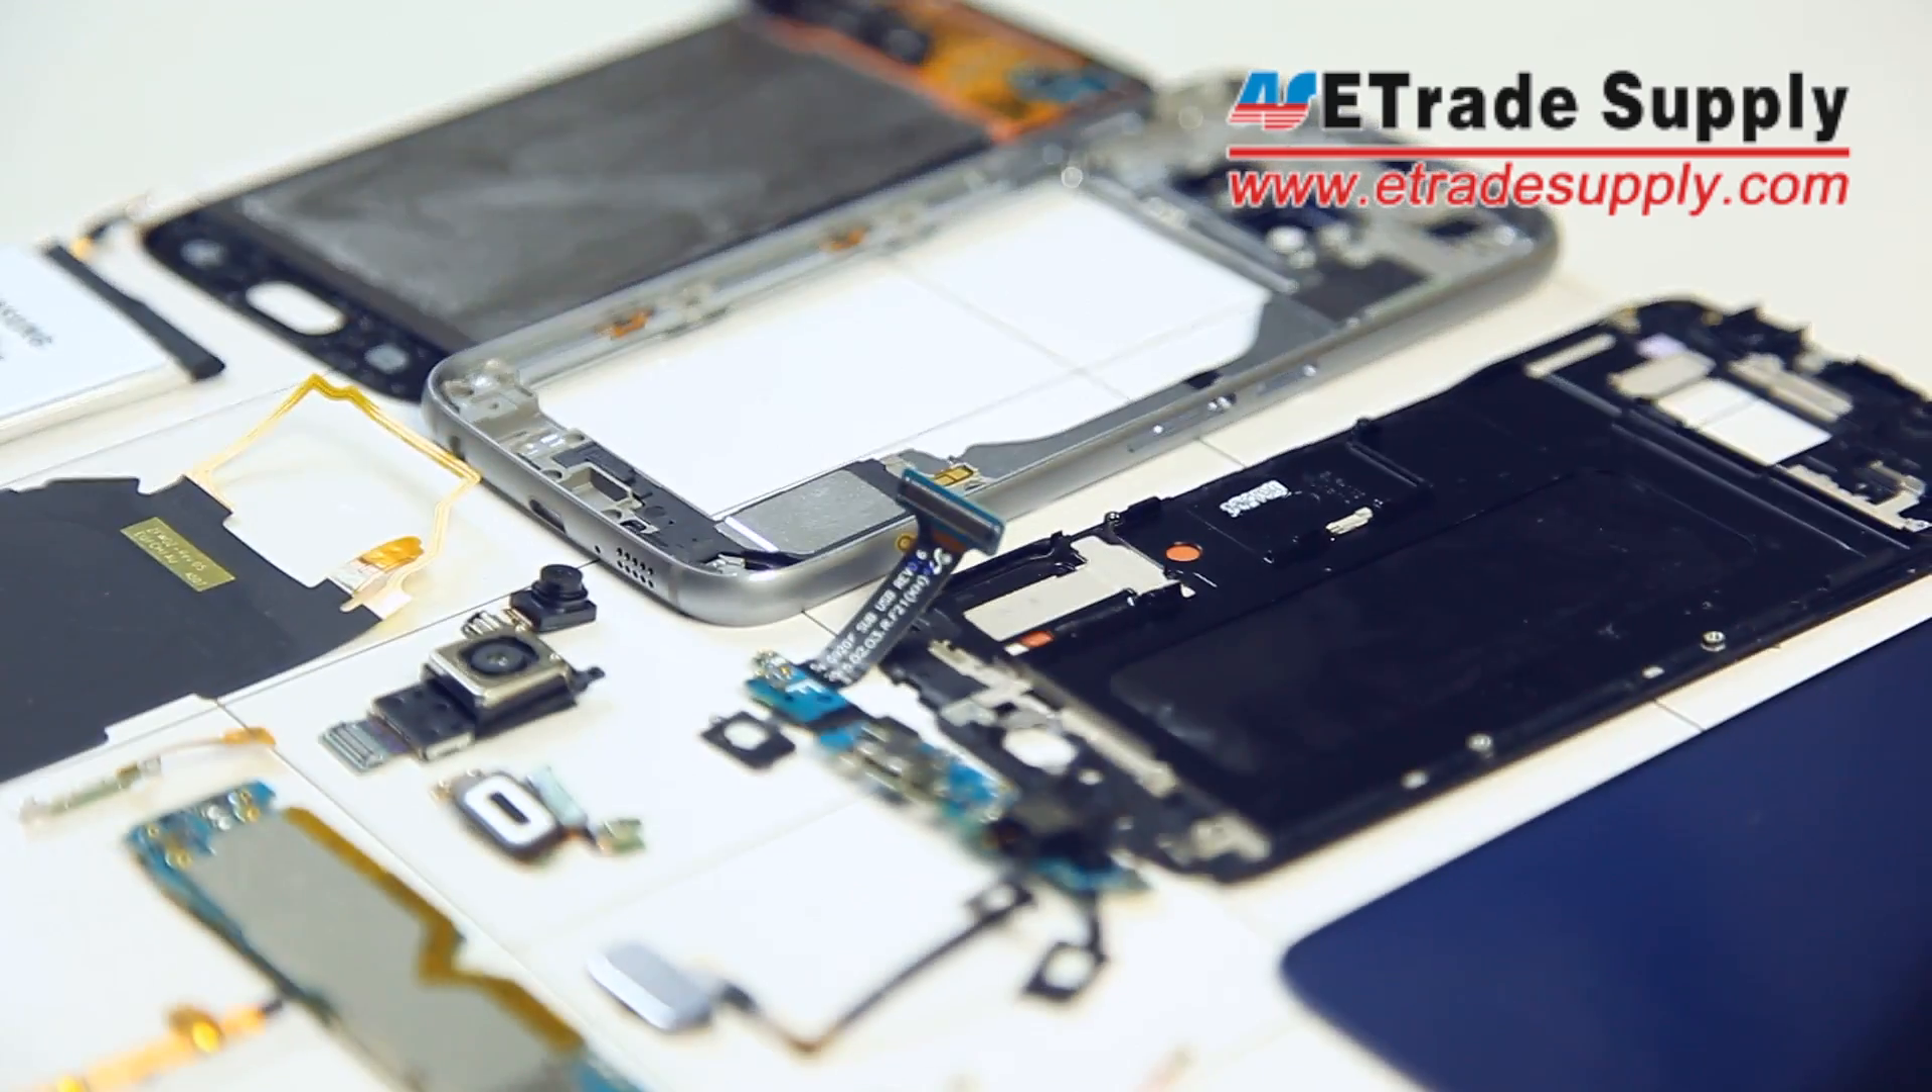Alright, and with that, we've completely disassembled the Samsung Galaxy S6.